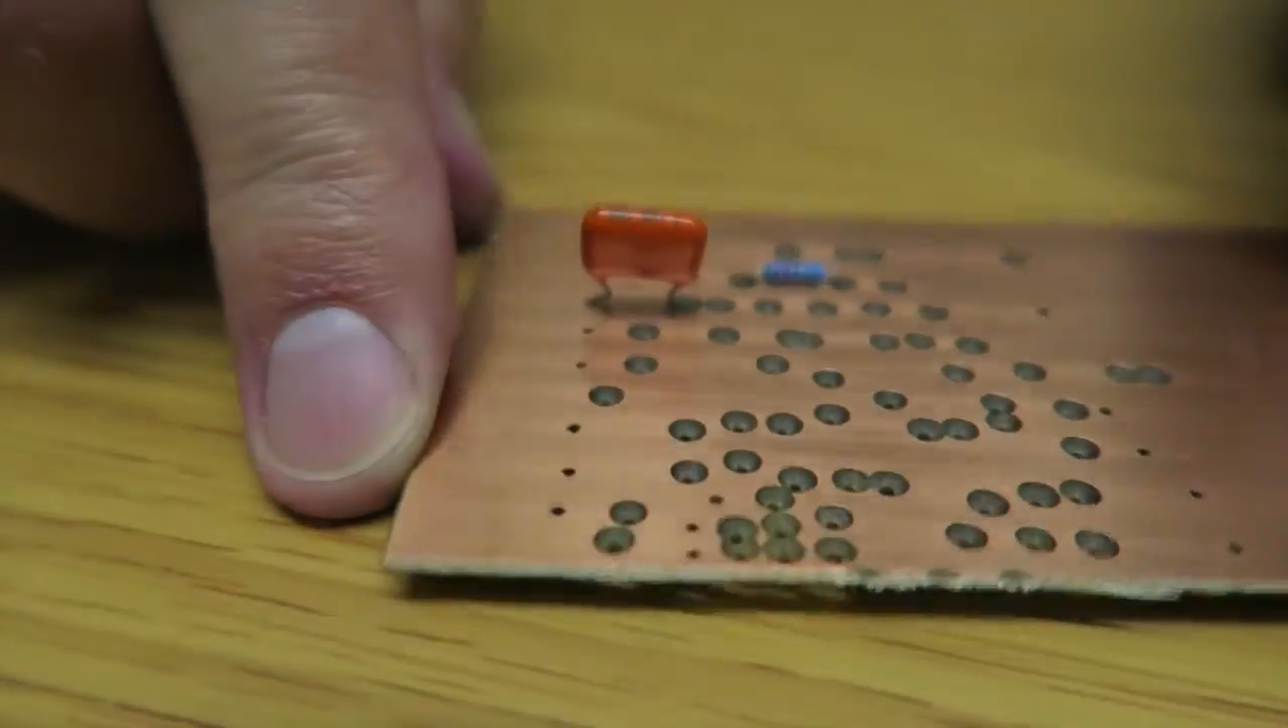And we've got two components on the board.